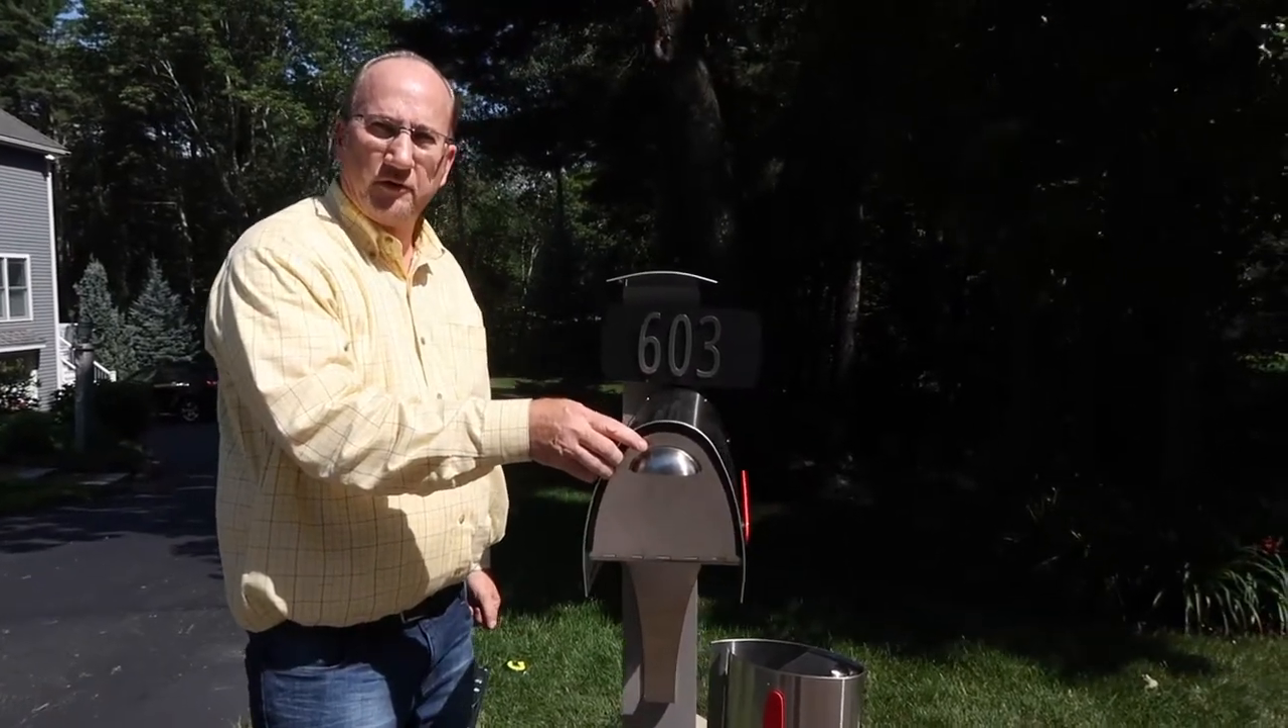This is your finished Spira mailbox installation for the bracket, post, and address.